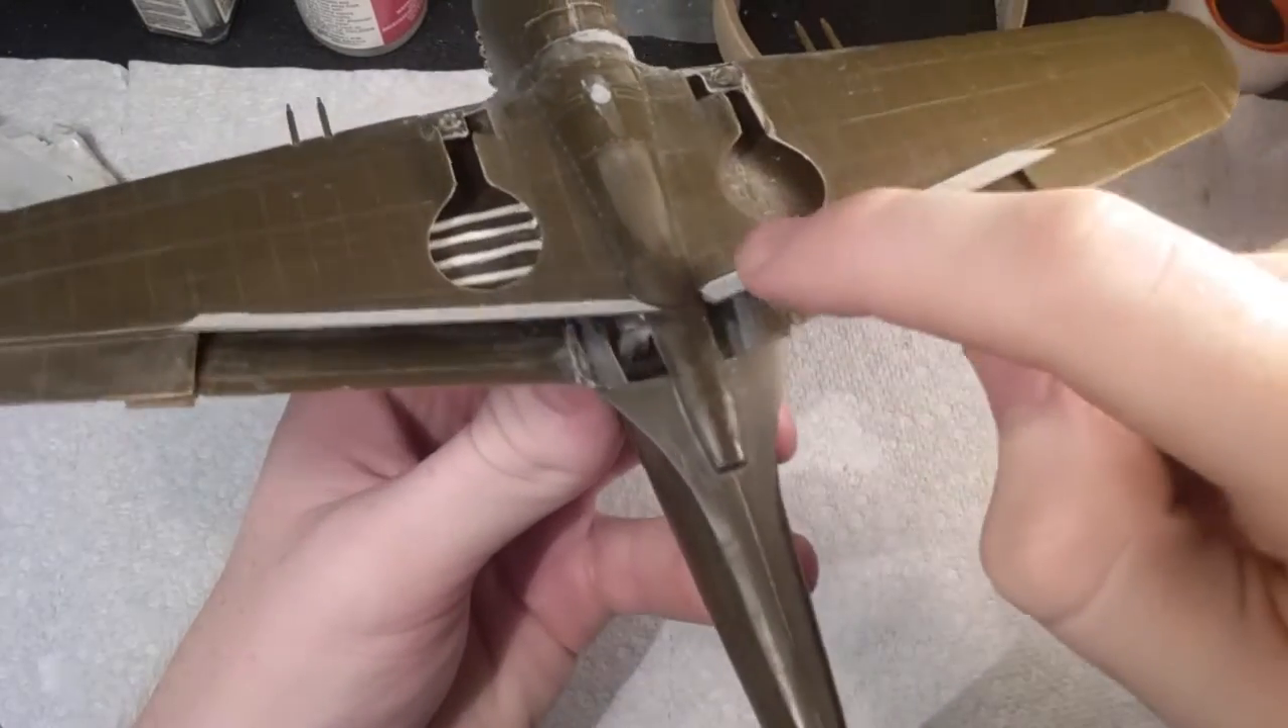Not sure what I'm going to do about these gaps right here. You can probably see some of the cockpit in there.